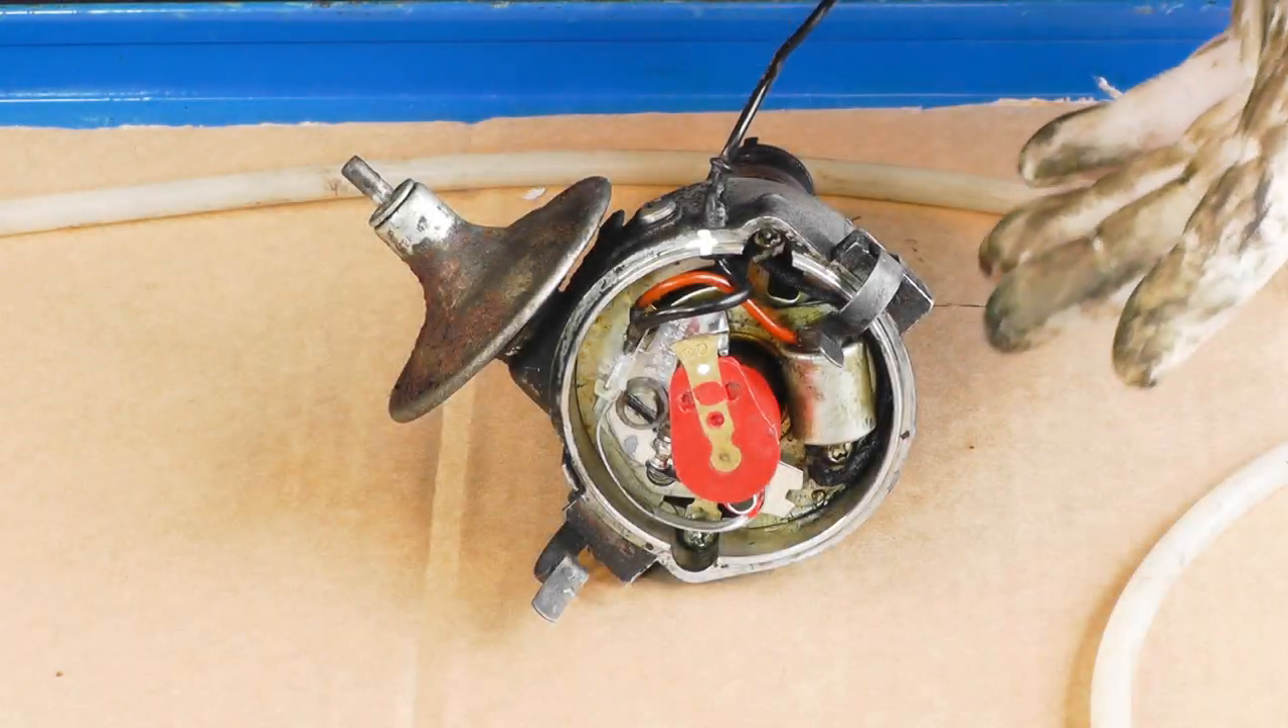So we removed the distributor complete.